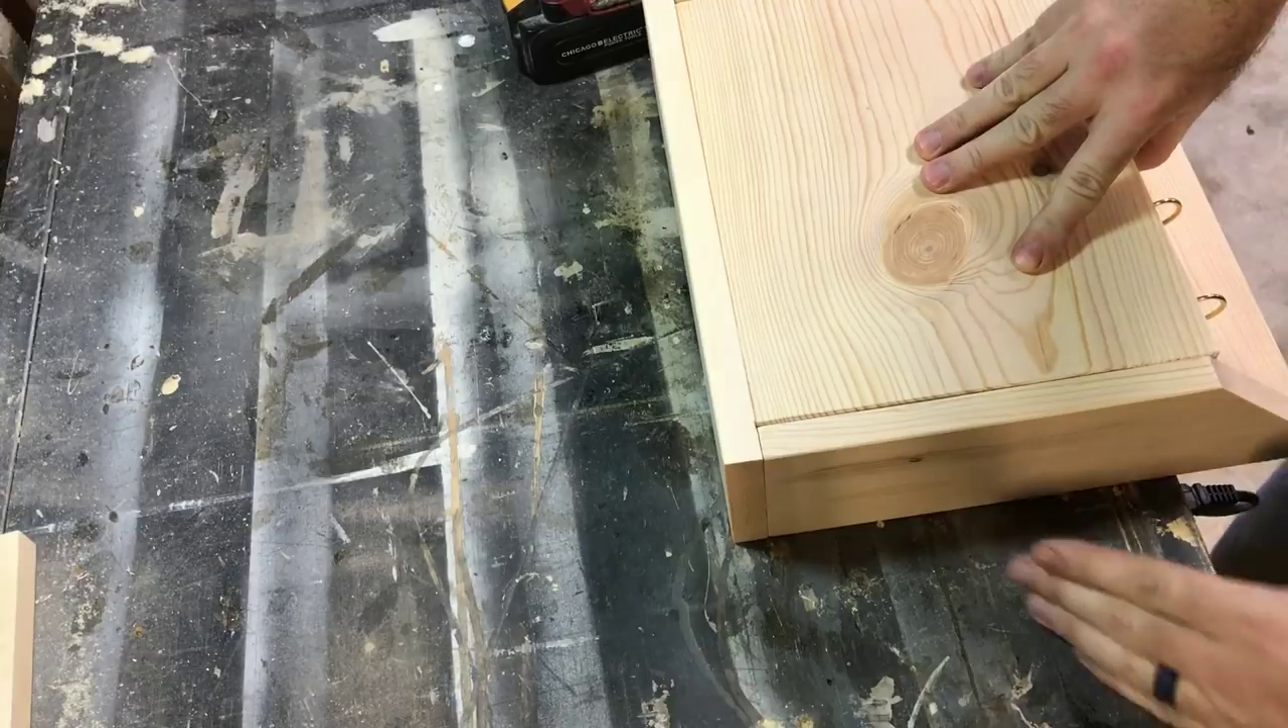All right so what i'm doing now is i've got the box together.